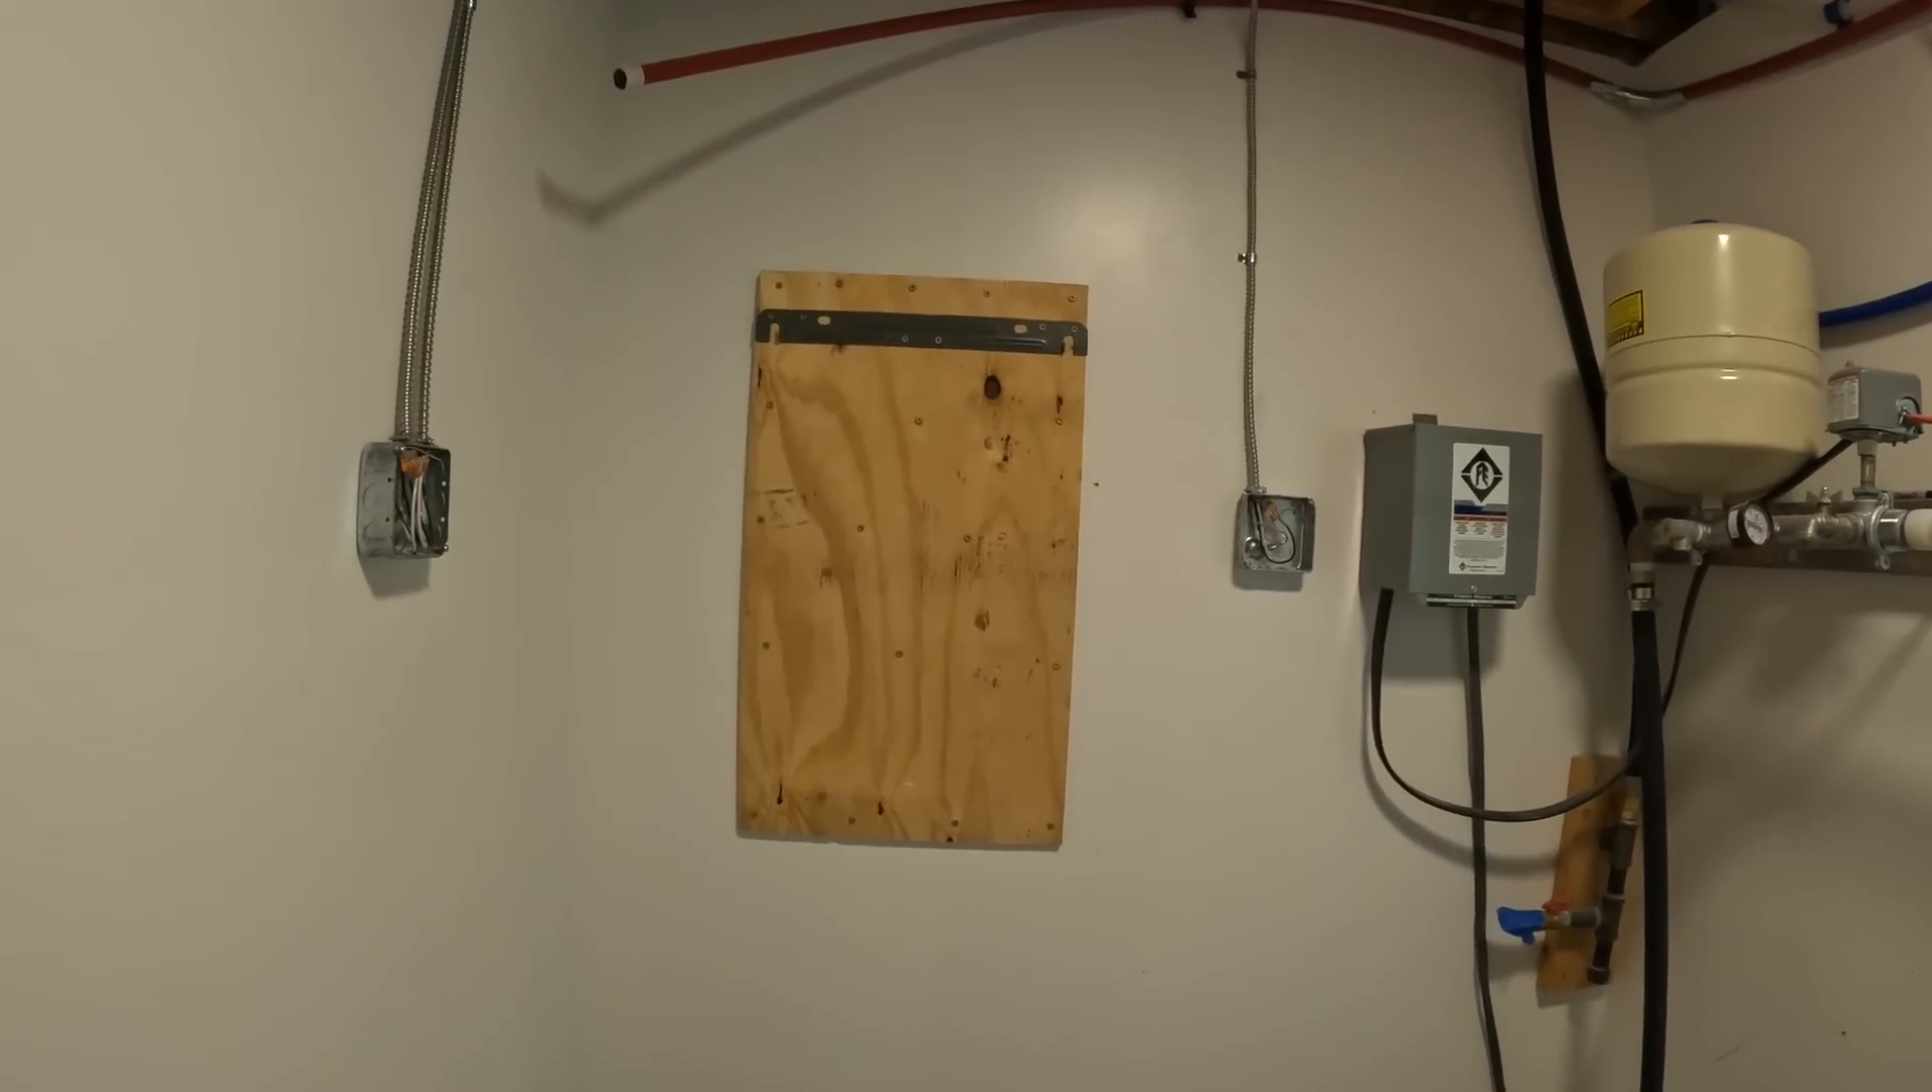And that is the state of my boiler right now. It needs to get mounted right there. These are OSB walls.